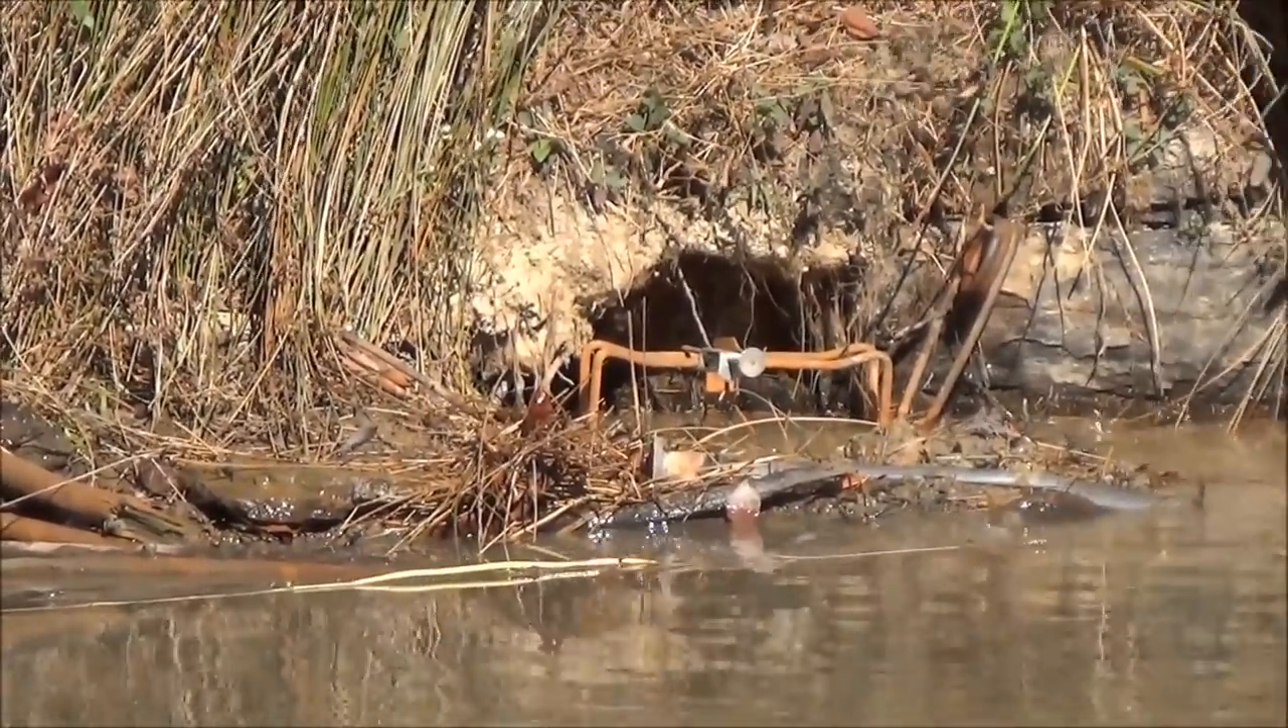And you can see because of the size of this, the way this is set up right now, there's already a gap on top.